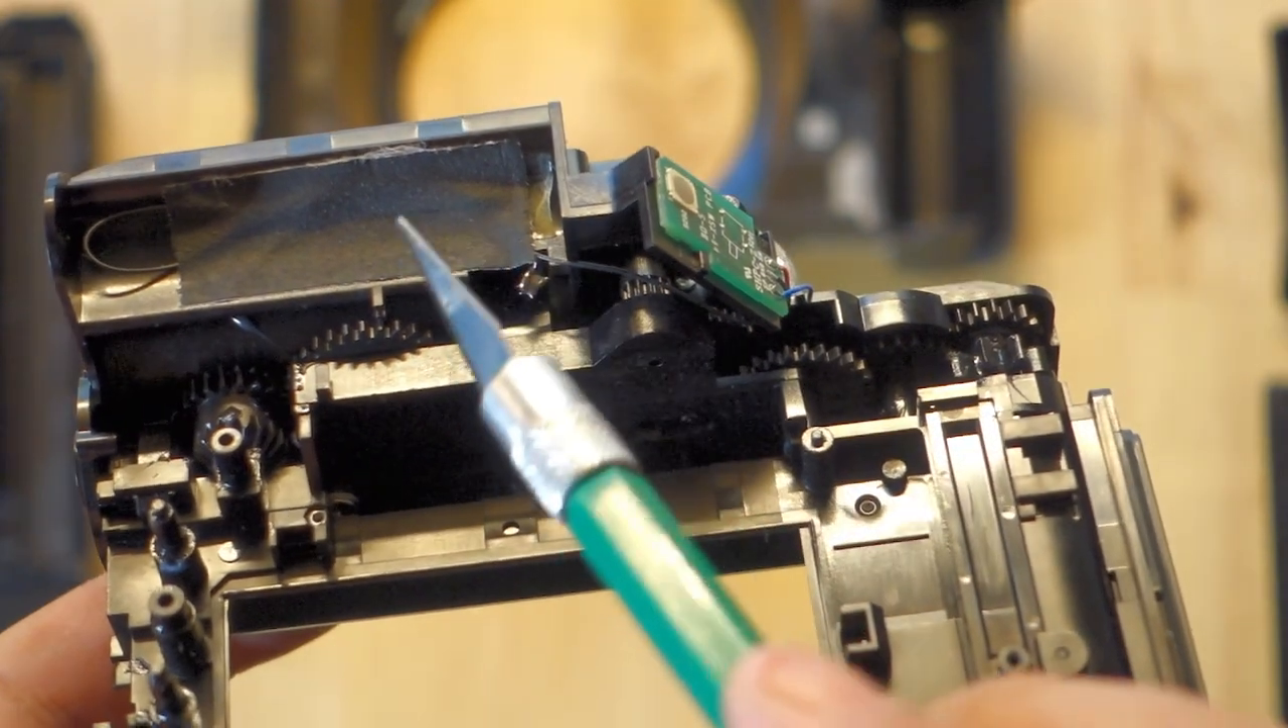And I put some black gaffer tape to keep that wire from getting getting into the gears there.